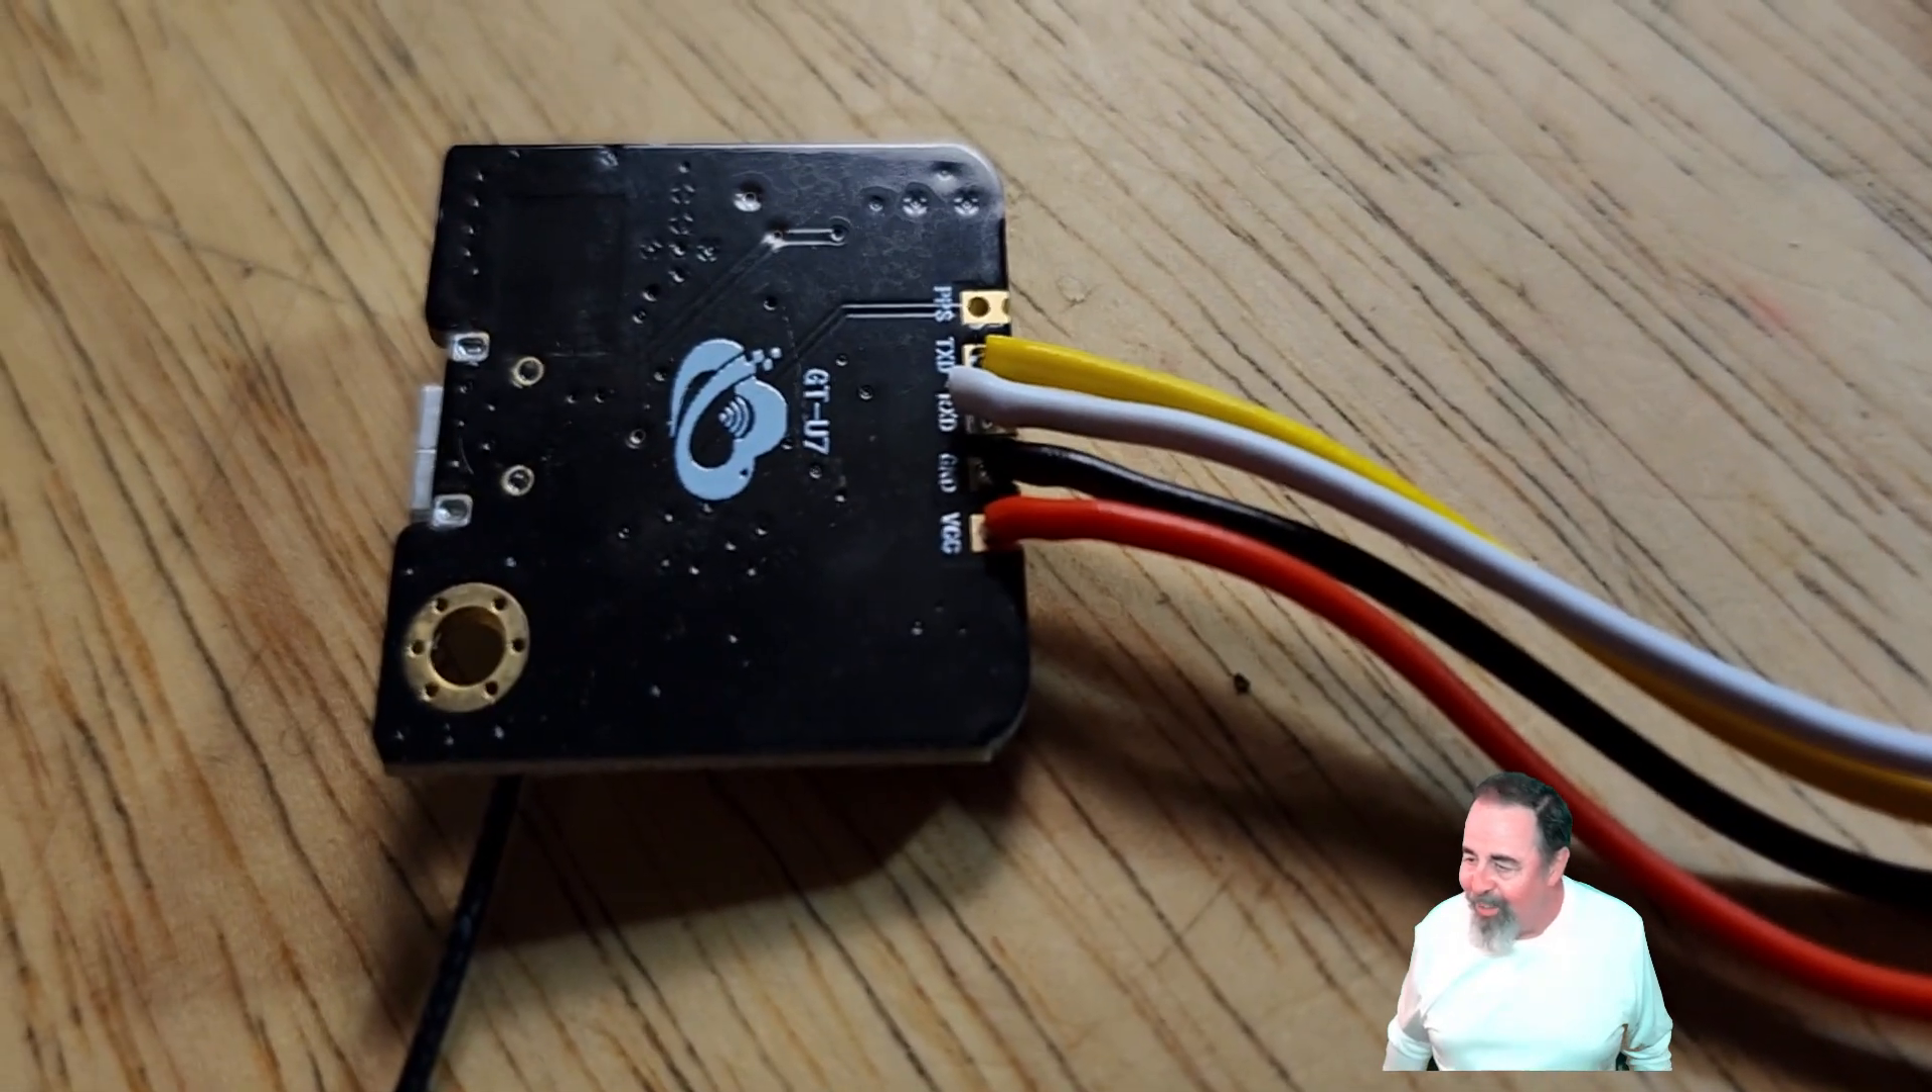Here's my GPS module with the Grove cable attached to it.